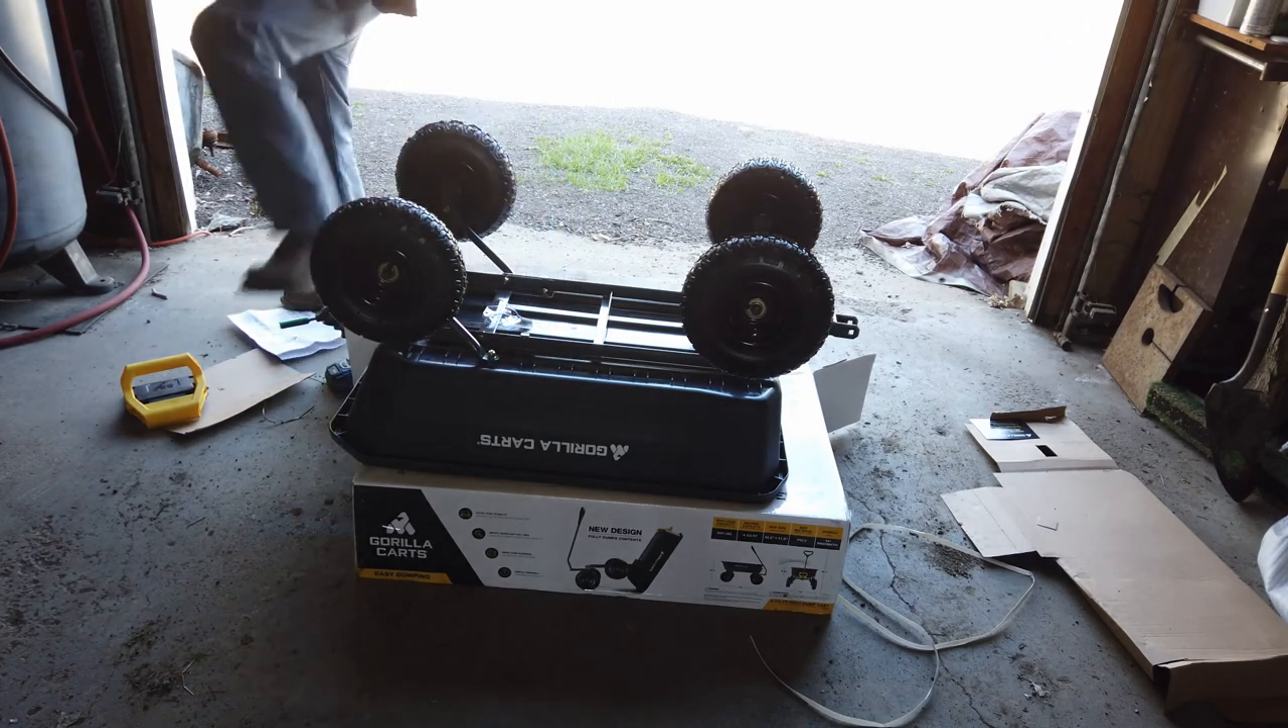Now we have the wheels on.